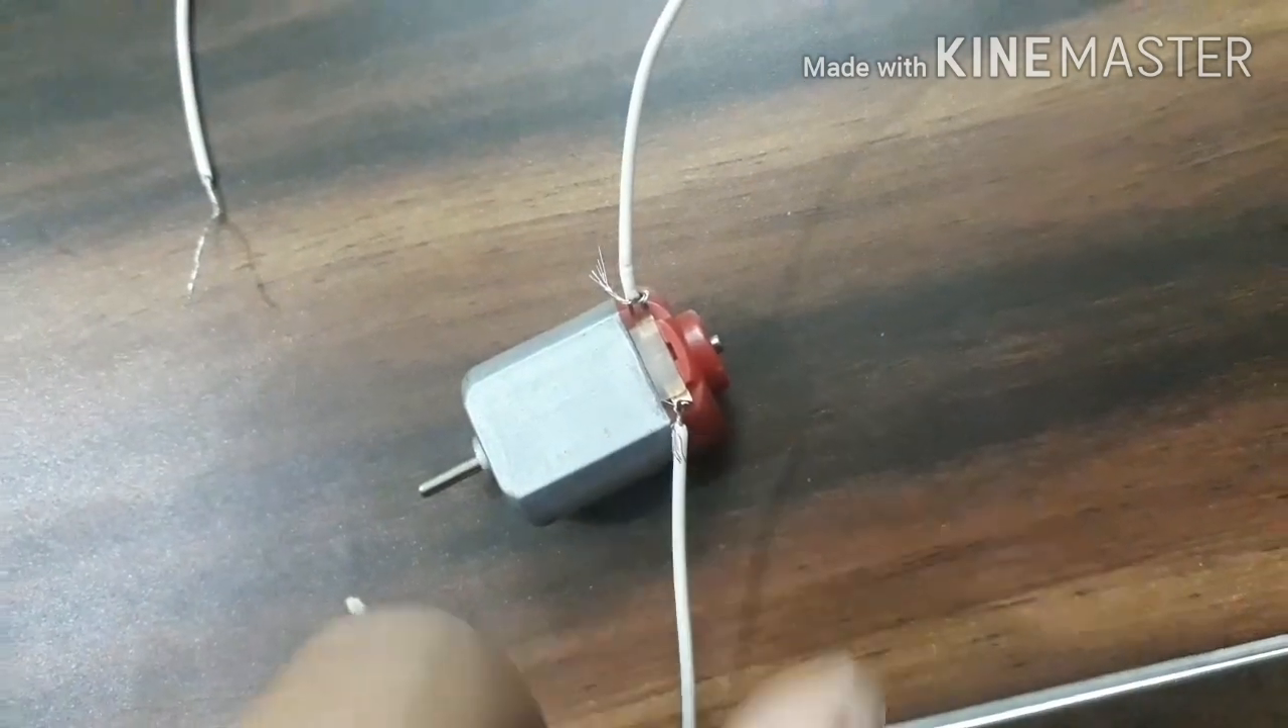I have connected the wire to this motor like this.